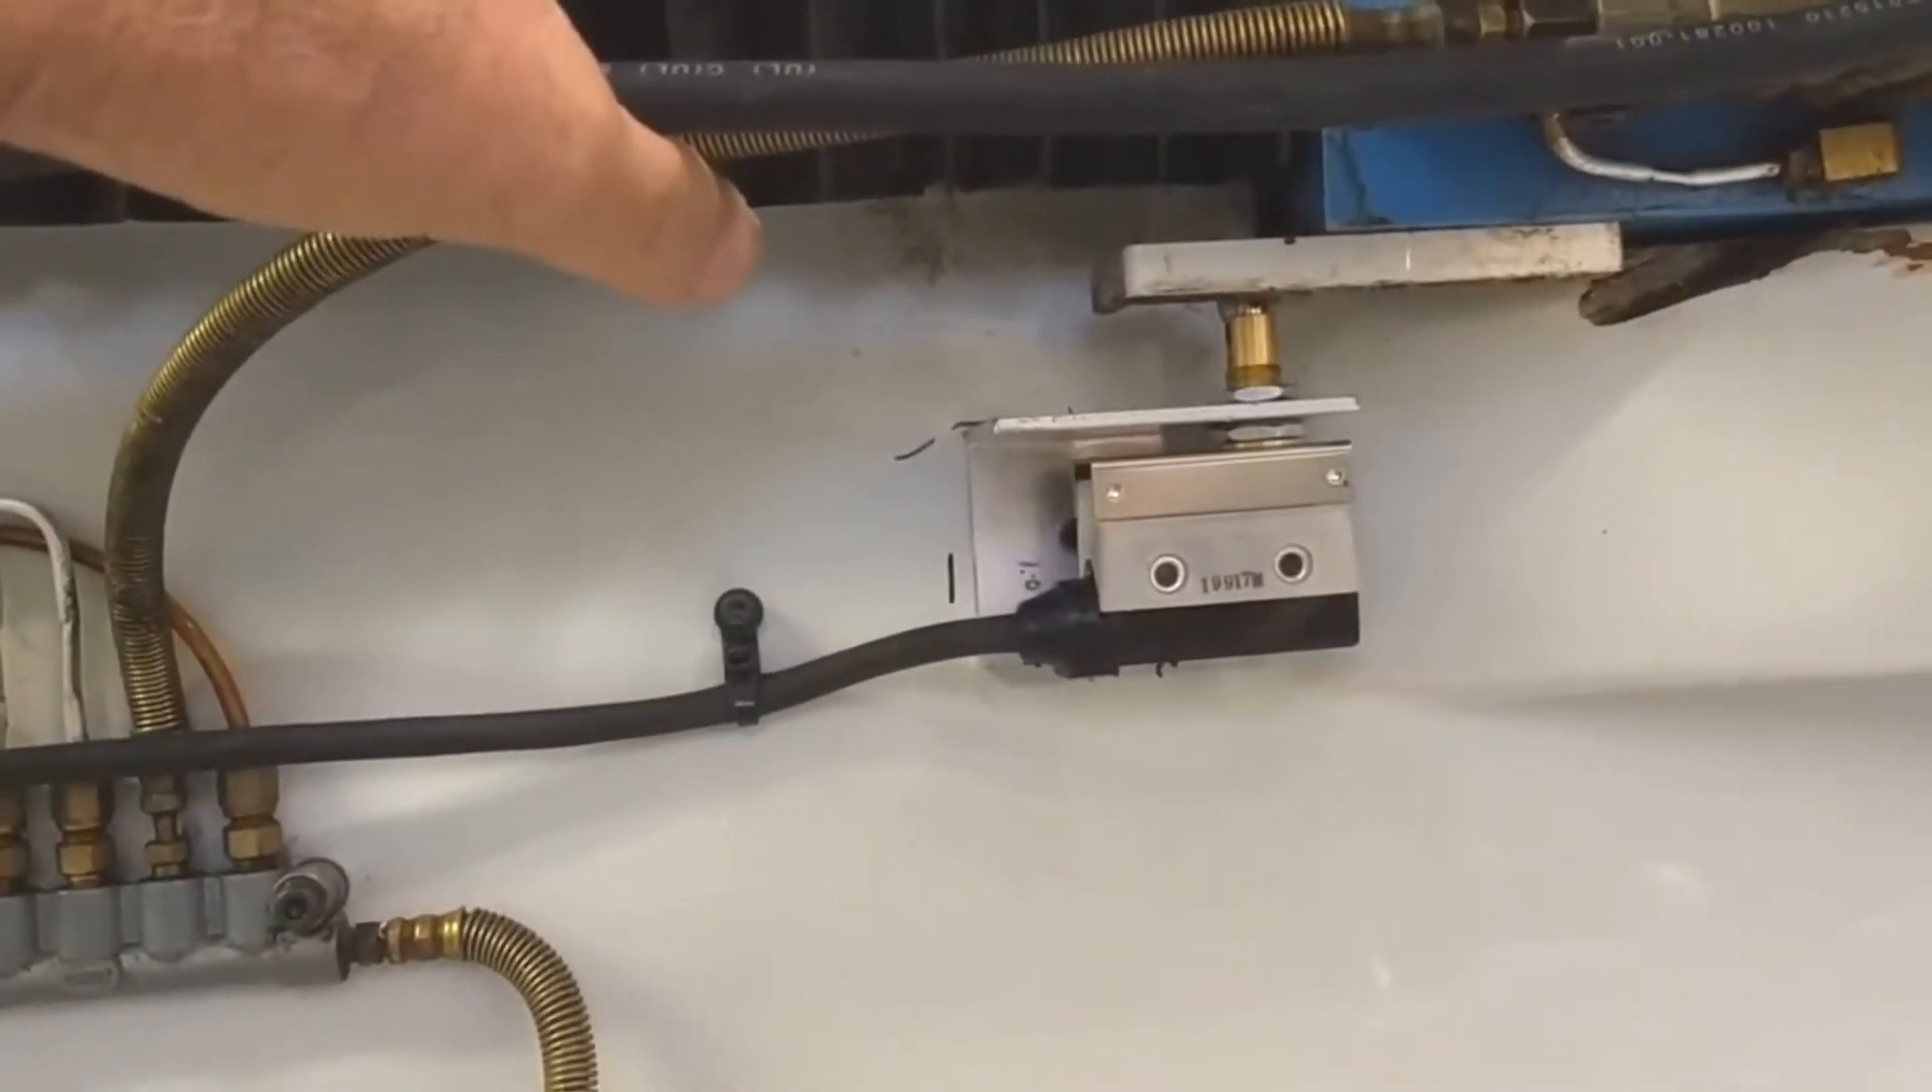That's a brand new limit switch I had to make a bracket to fit it on there and get it adjusted the tripper was already there.